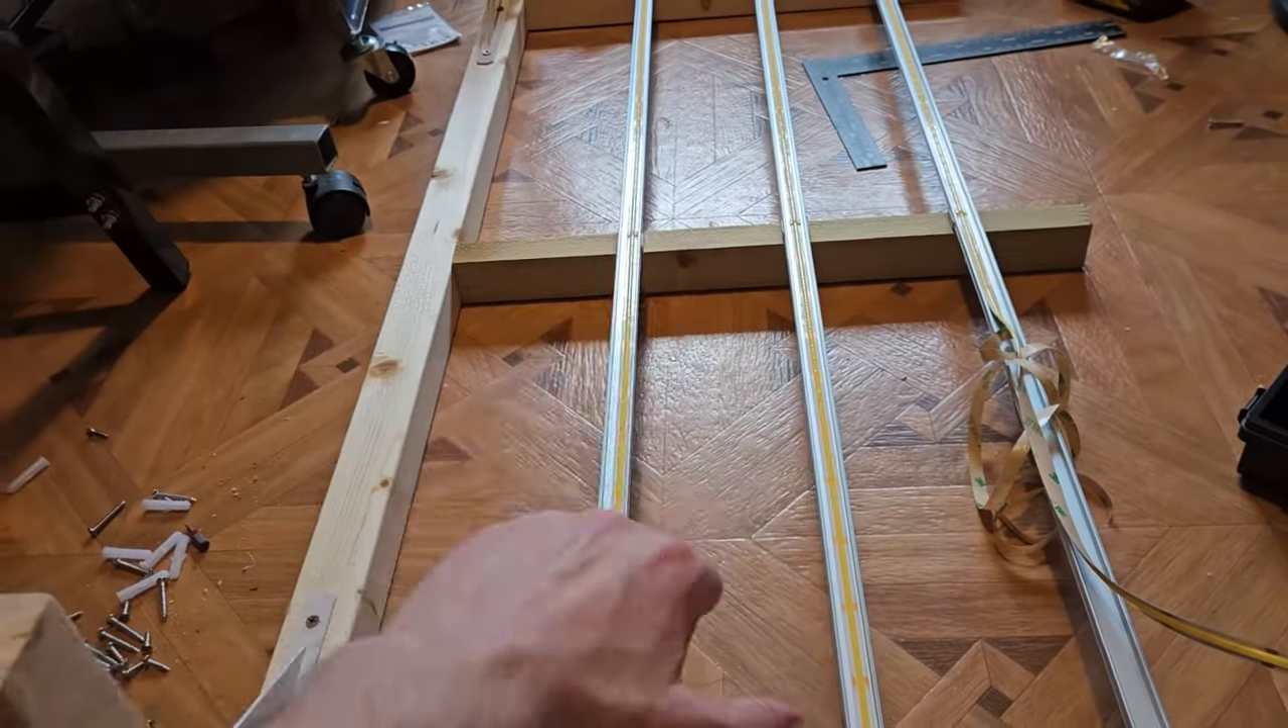Okay so as you can see I've got all three rails in. They're on 100mm spacings in between just so it spreads the light out evenly.